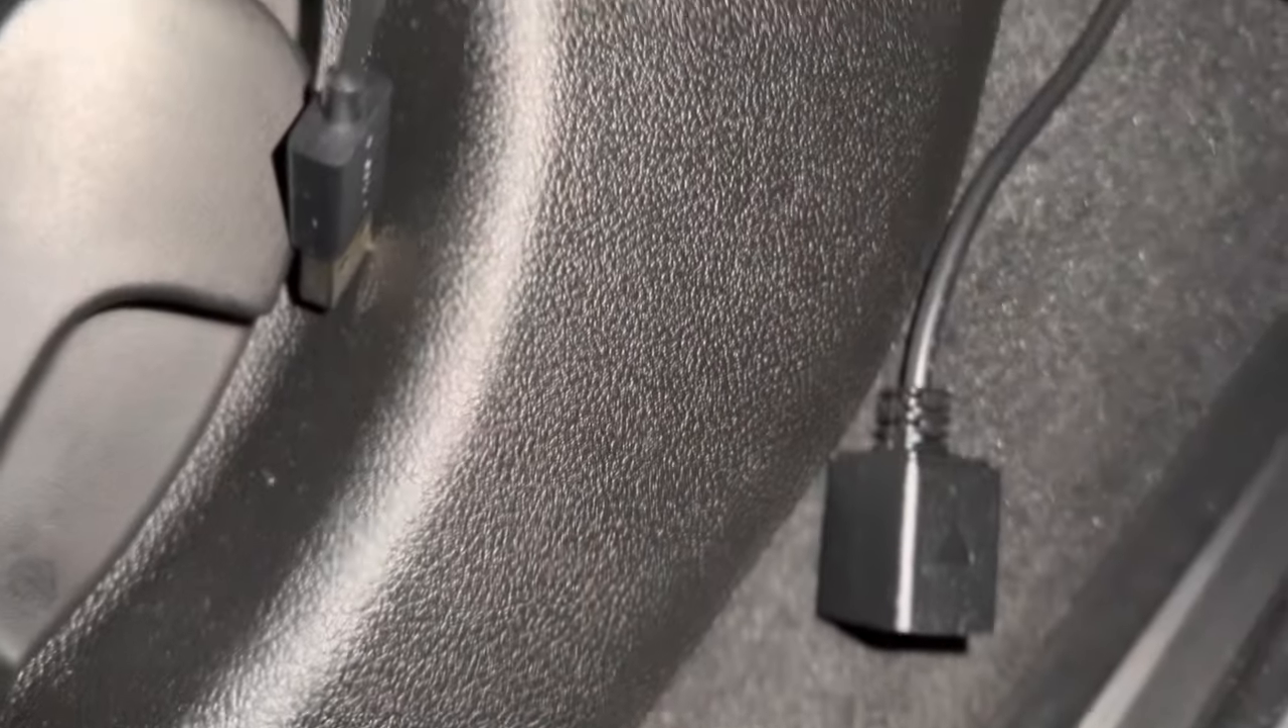All I have left are just the usb coming down from the camera itself and the cable from the obd2 plug and just need to connect them and tidy it up and make it look nice and clean.